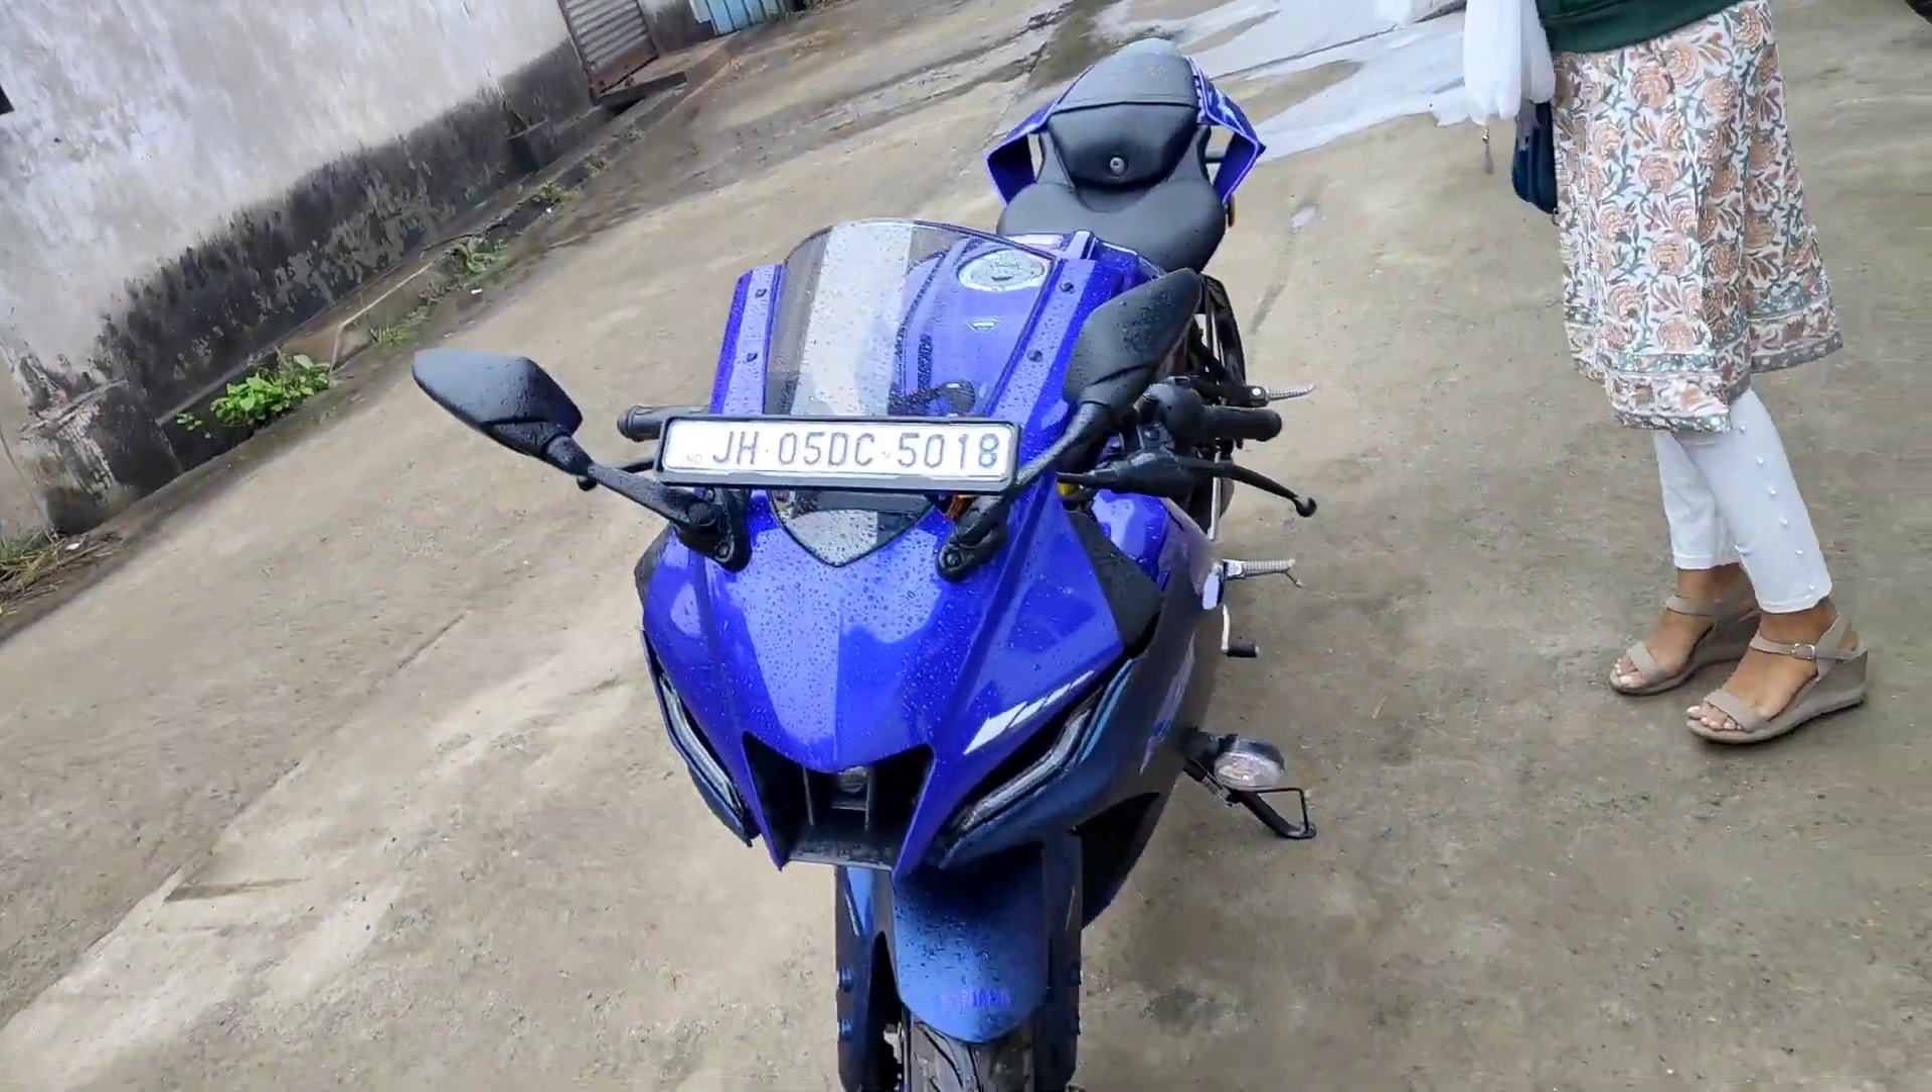तो गाइस फाइनली देख लो अपनी नंबर प्लेट लग गई है बाइक में।